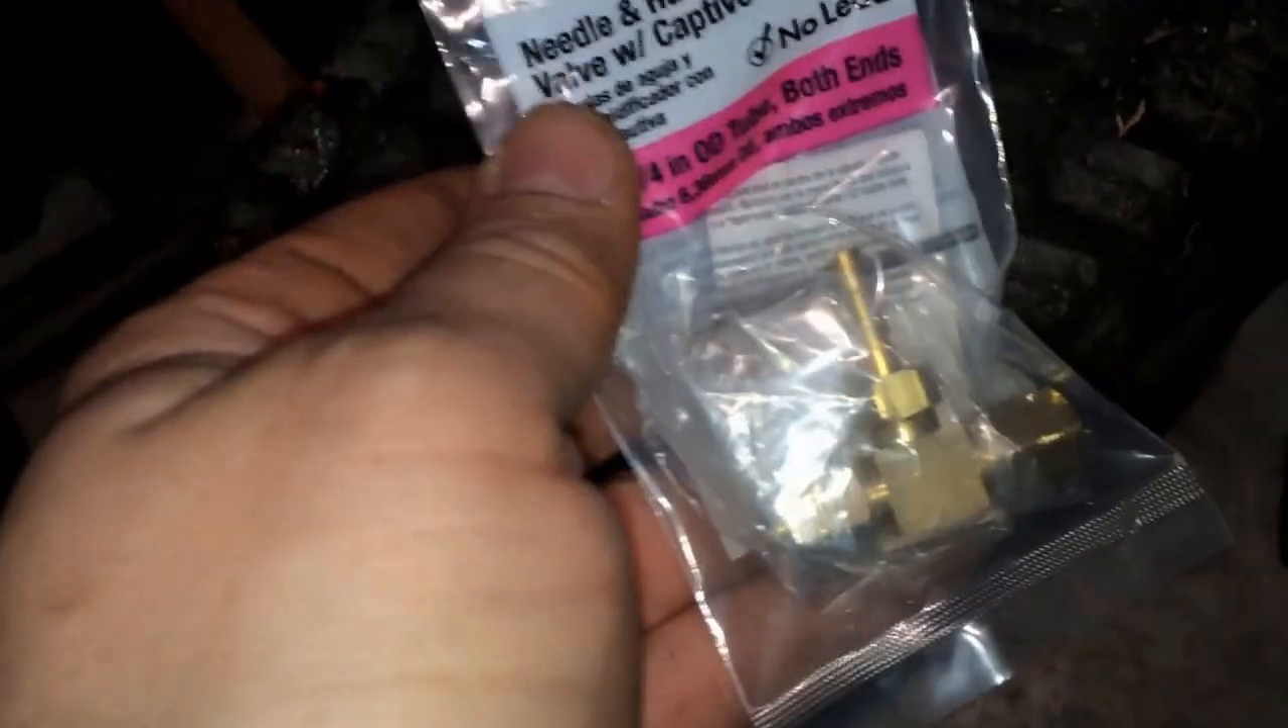The only other thing that we're gonna be missing well that I just don't have on yet is my needle valve.